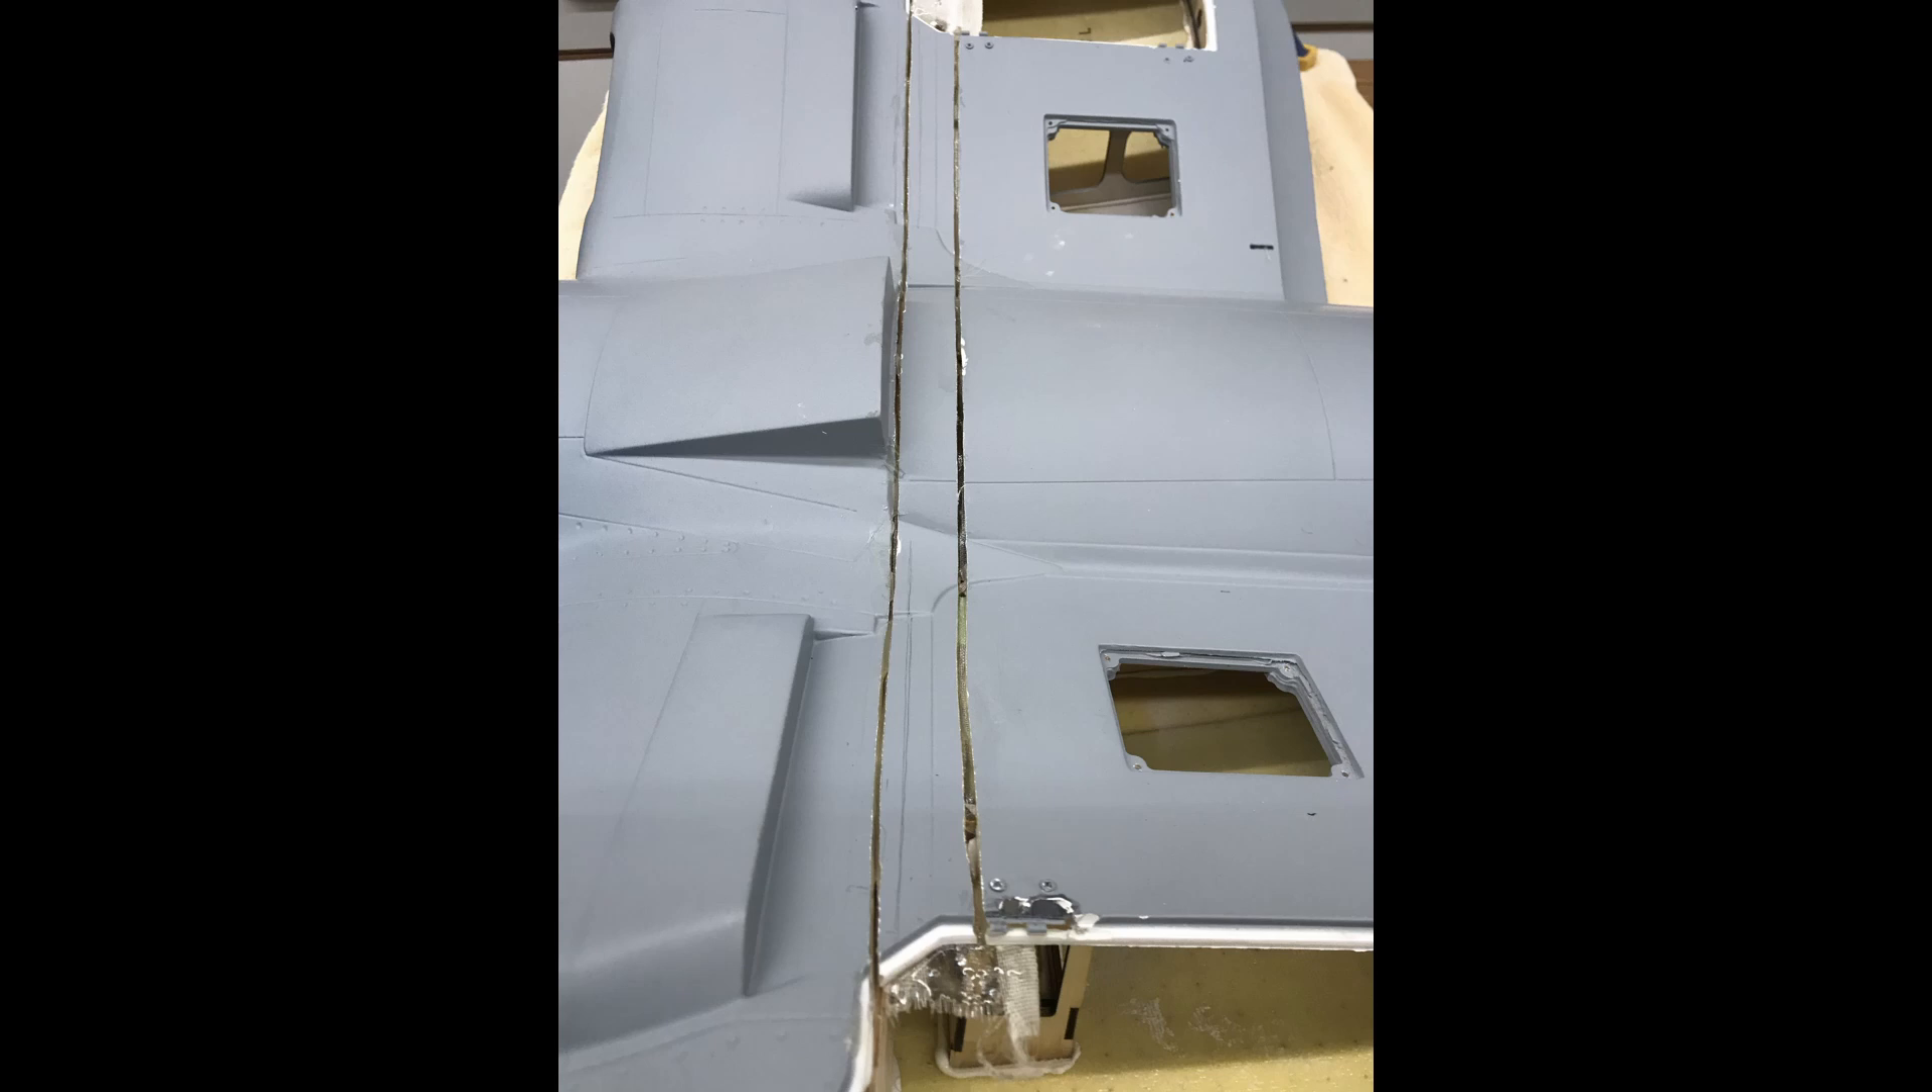You're going to see we have a gap through there still after we pulled the tape on.